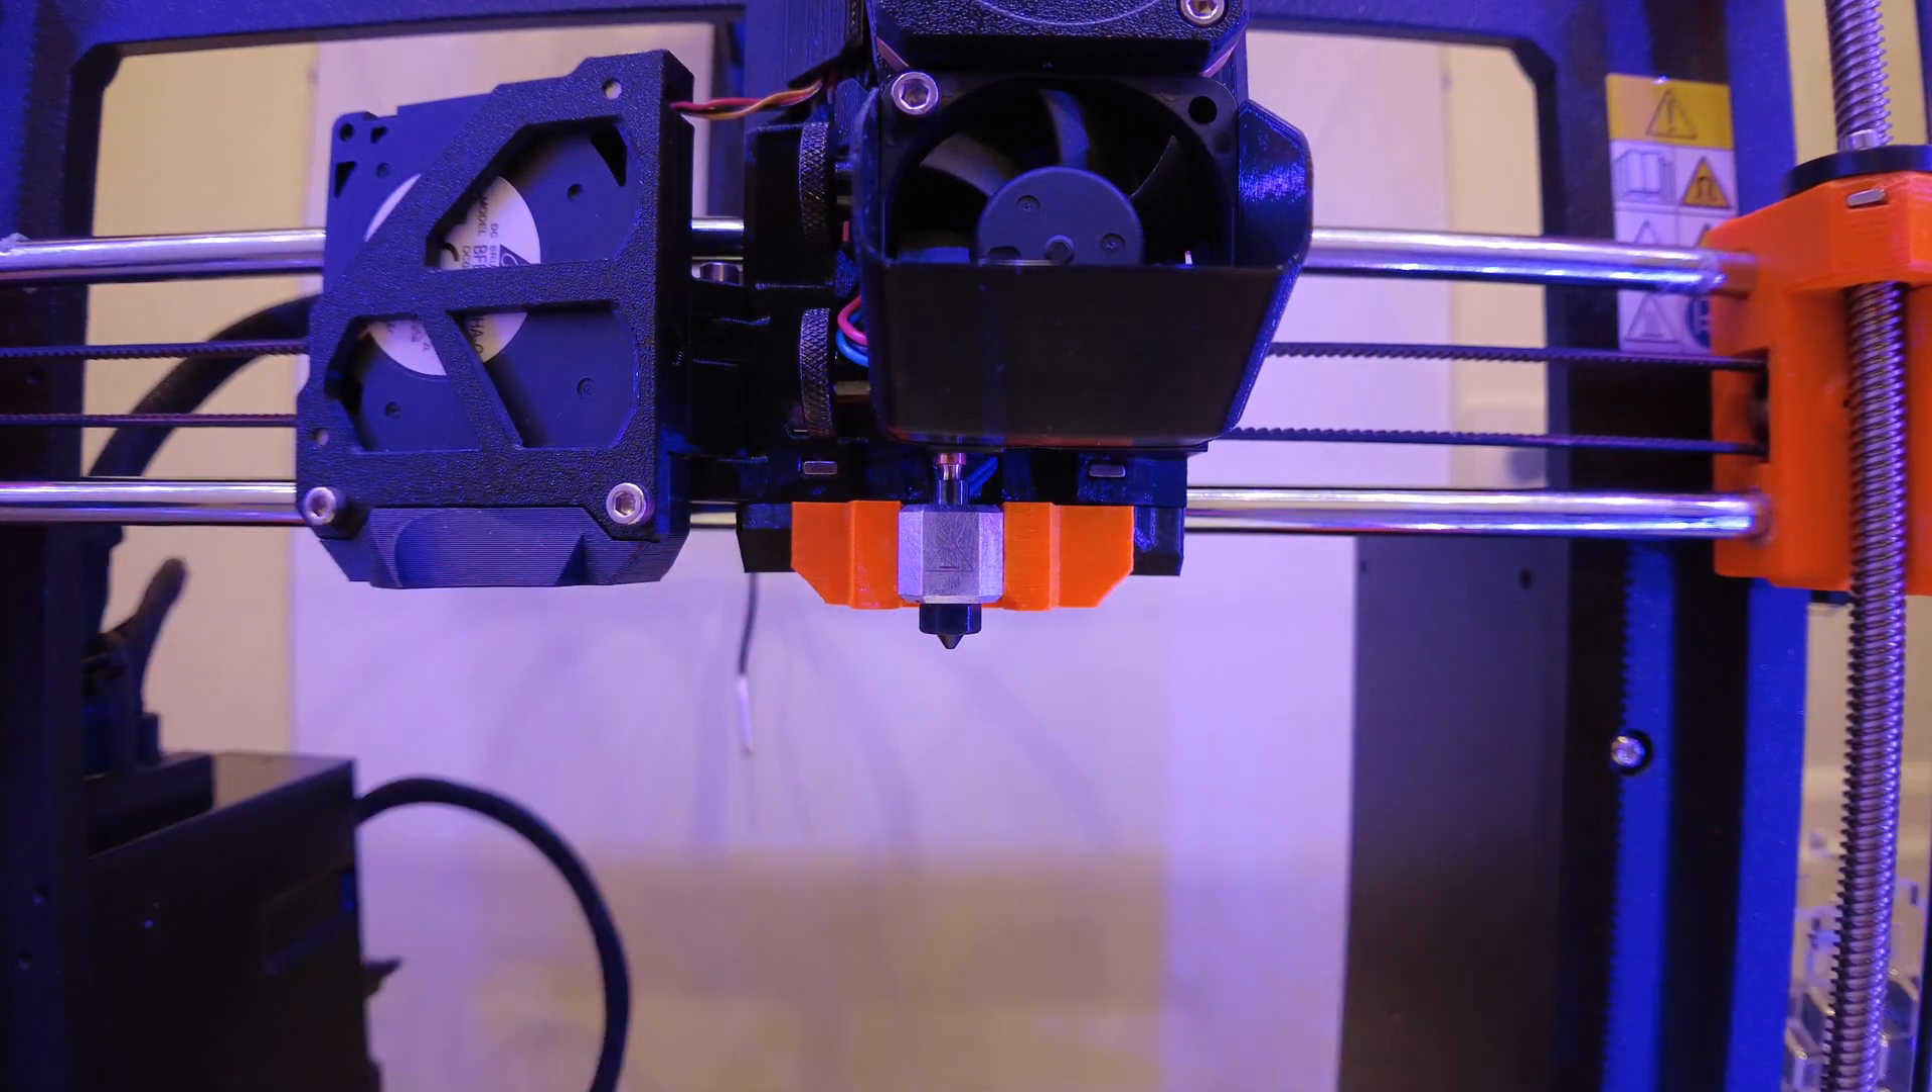The nozzle is now attached to the heat block.